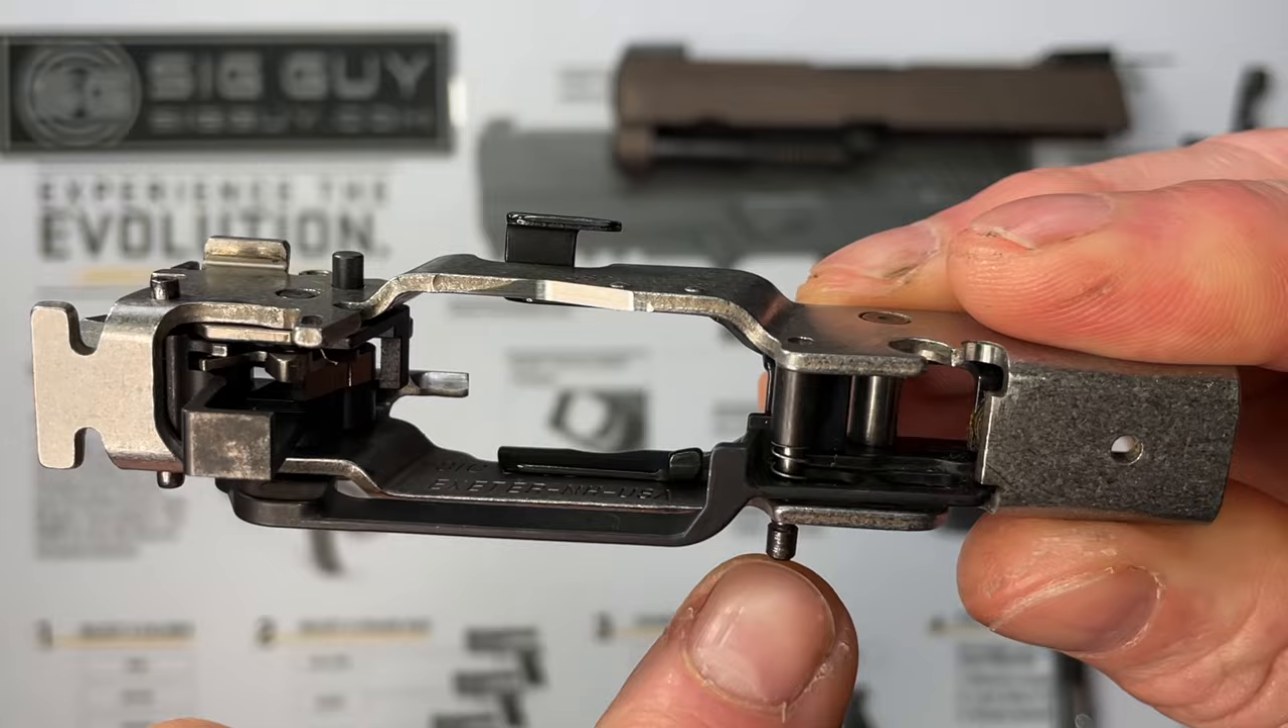As you can see the pin is not all the way in yet.